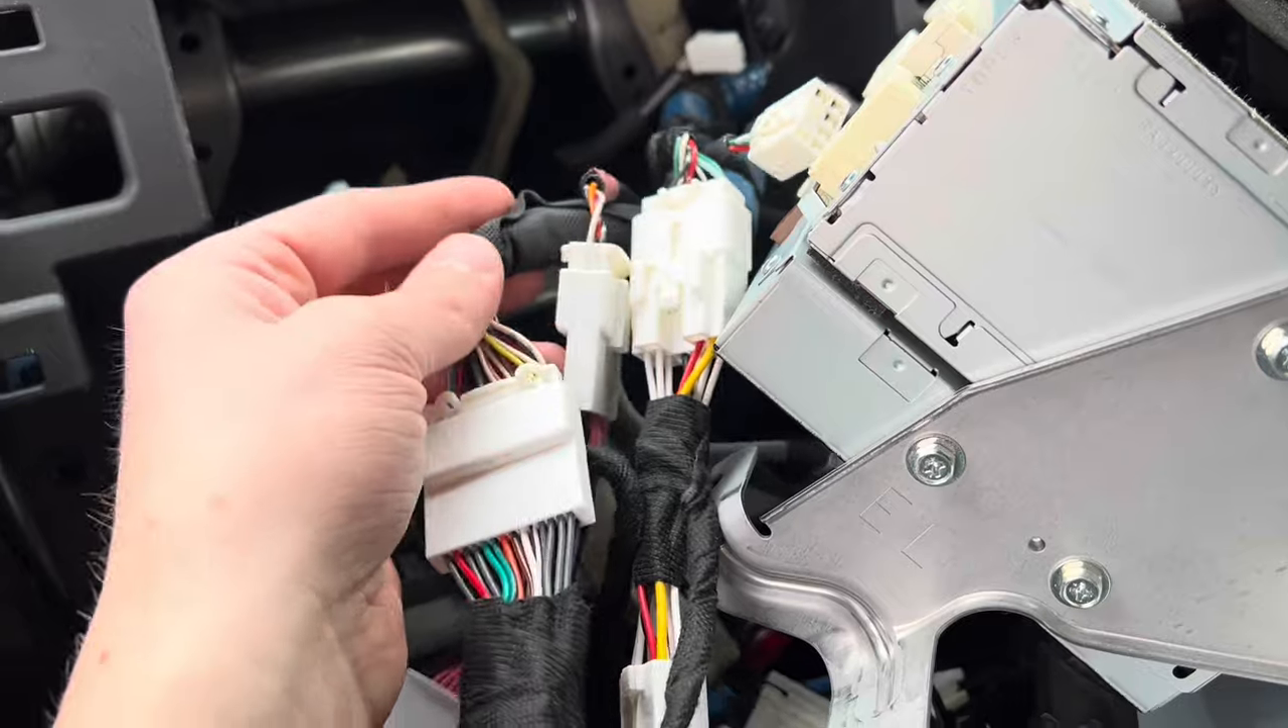I haven't plugged back into my head unit yet.